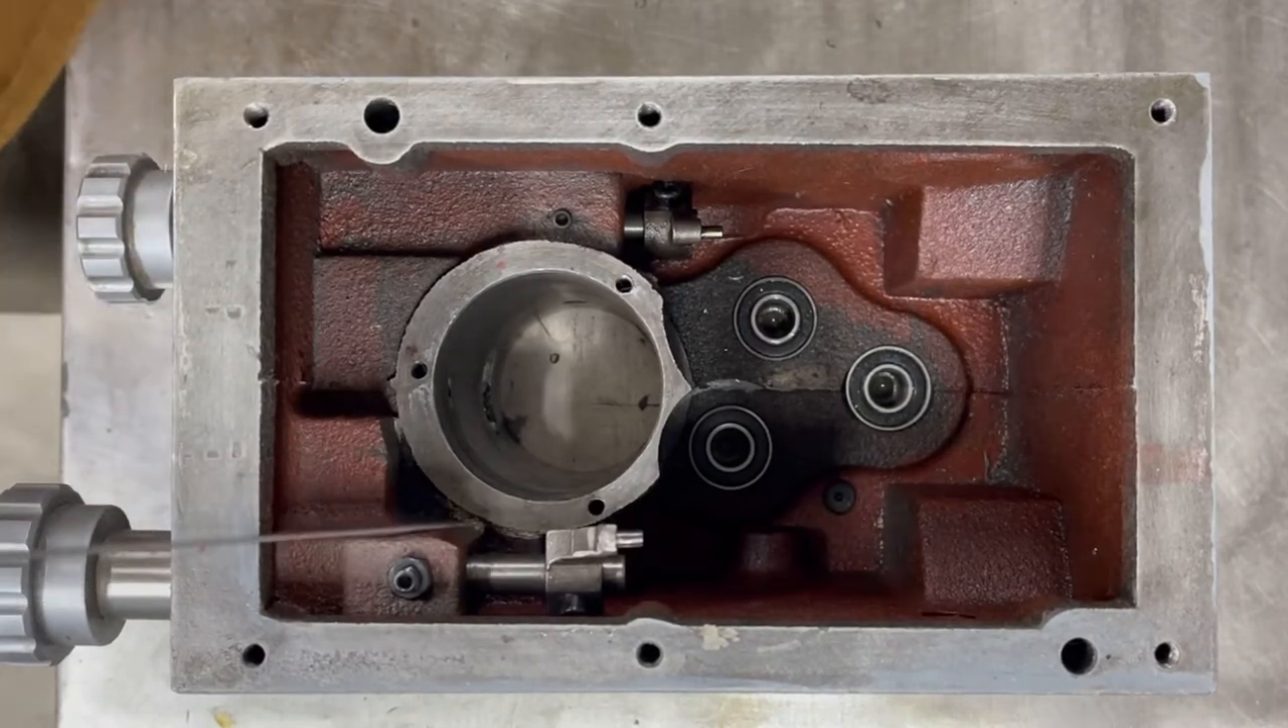Obviously I've got the cover off And All the shafts and the gears are out.